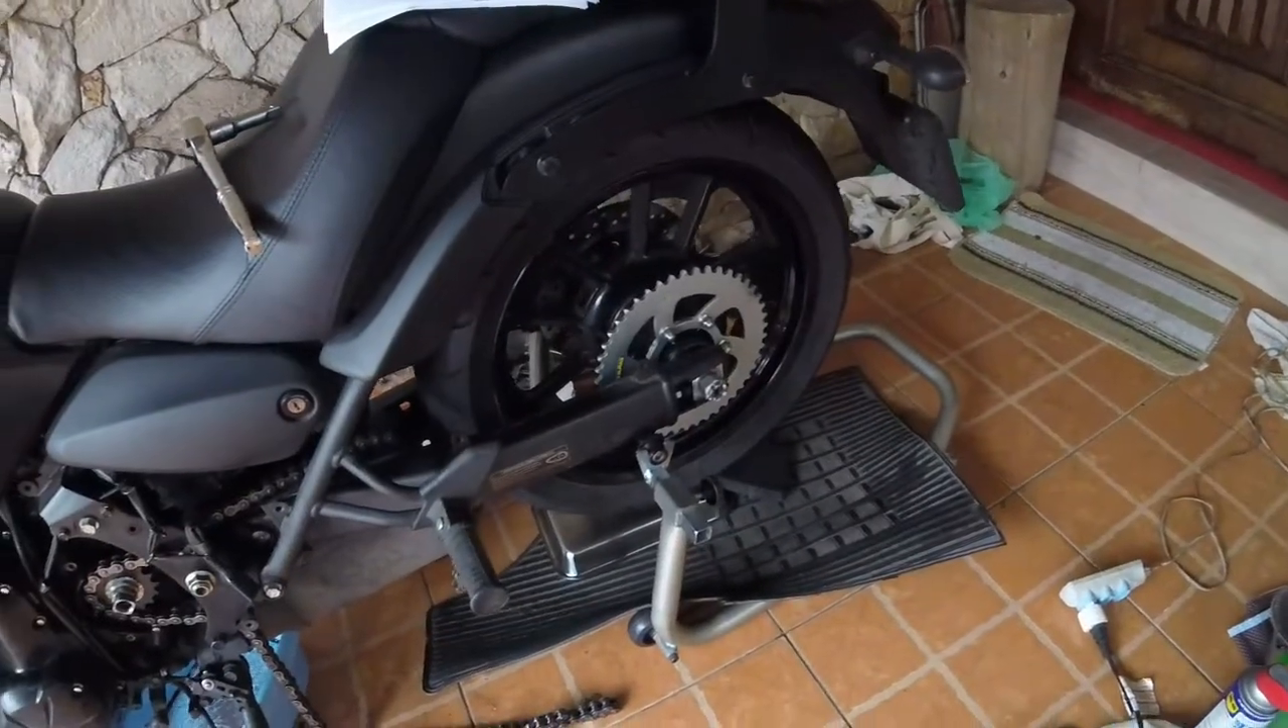Pessoal, já coloquei então aqui a roda no lugar.